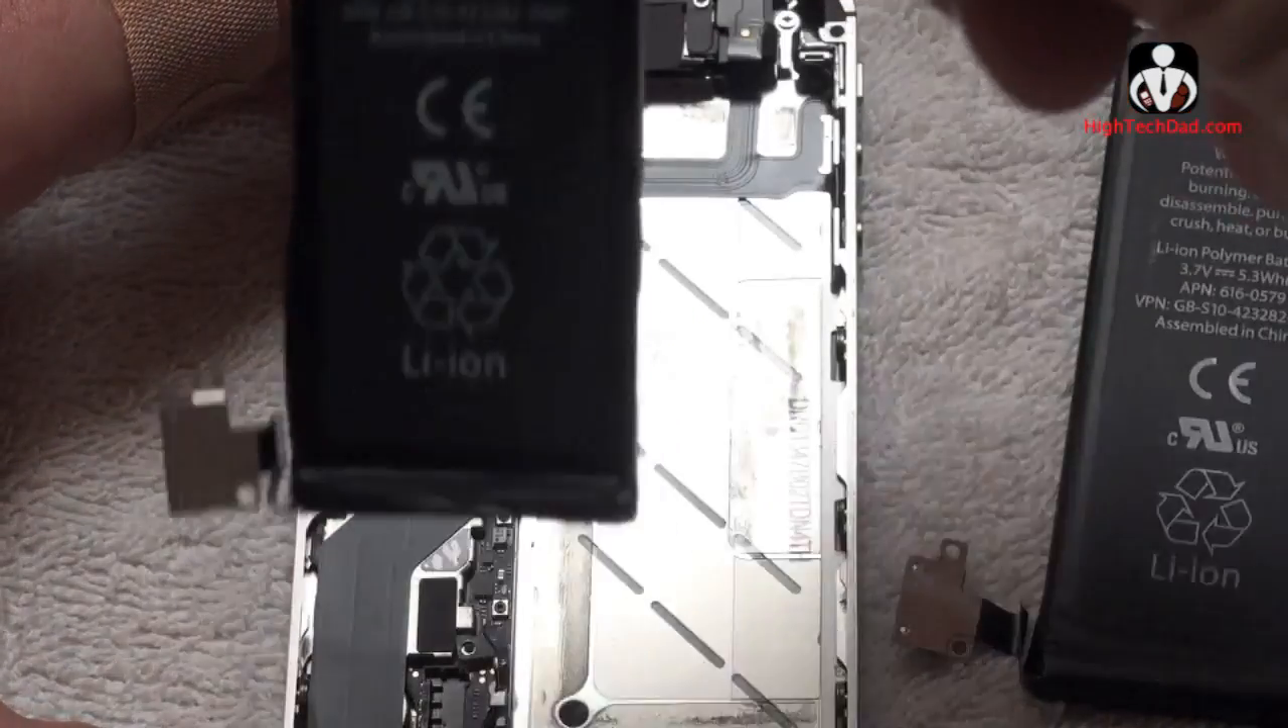So there's the old battery. We've got it out.